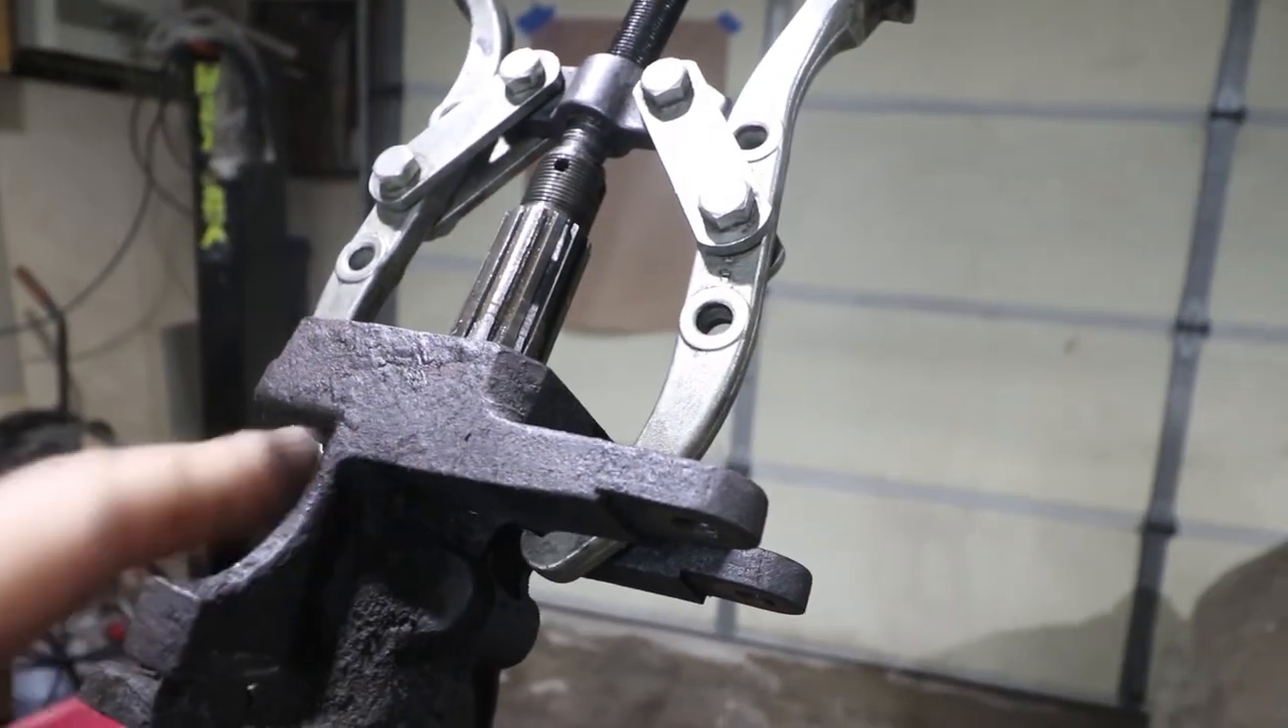Okay, I've set up my puller on the back of this cast housing here or forged housing.